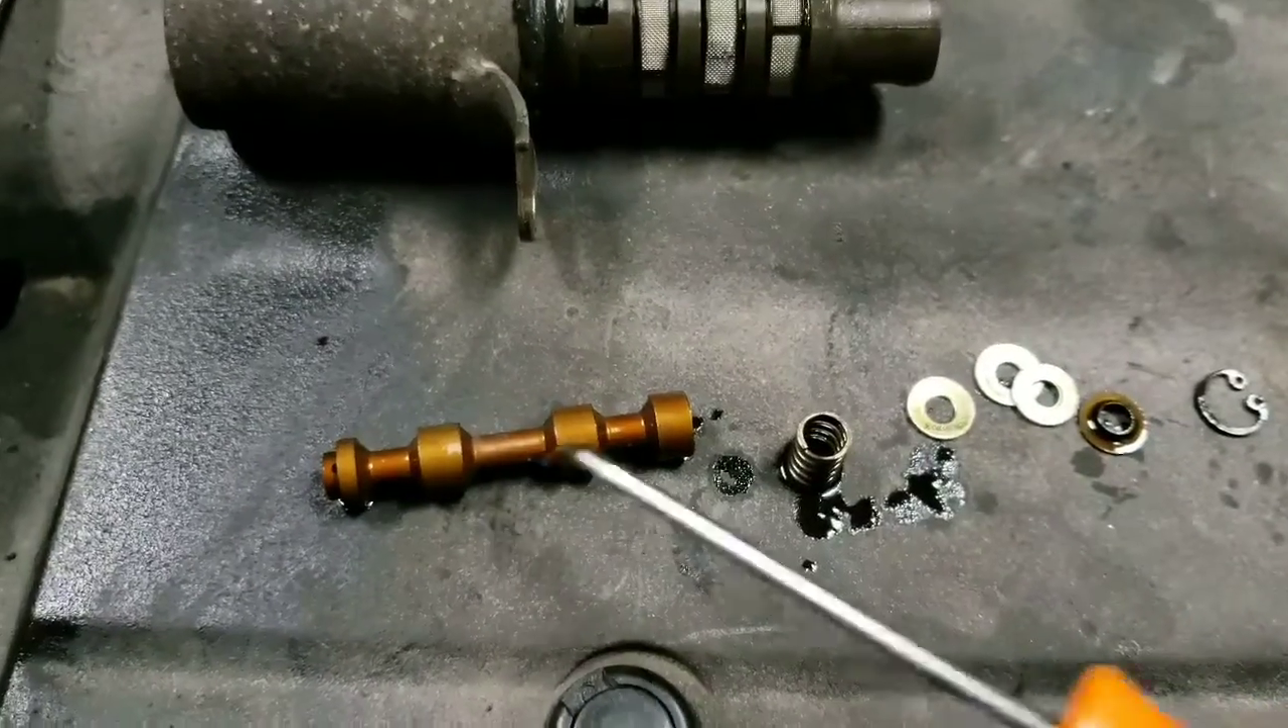Alrighty, so I've taken the solenoid apart and here's the piston, the spring, and the original washer.